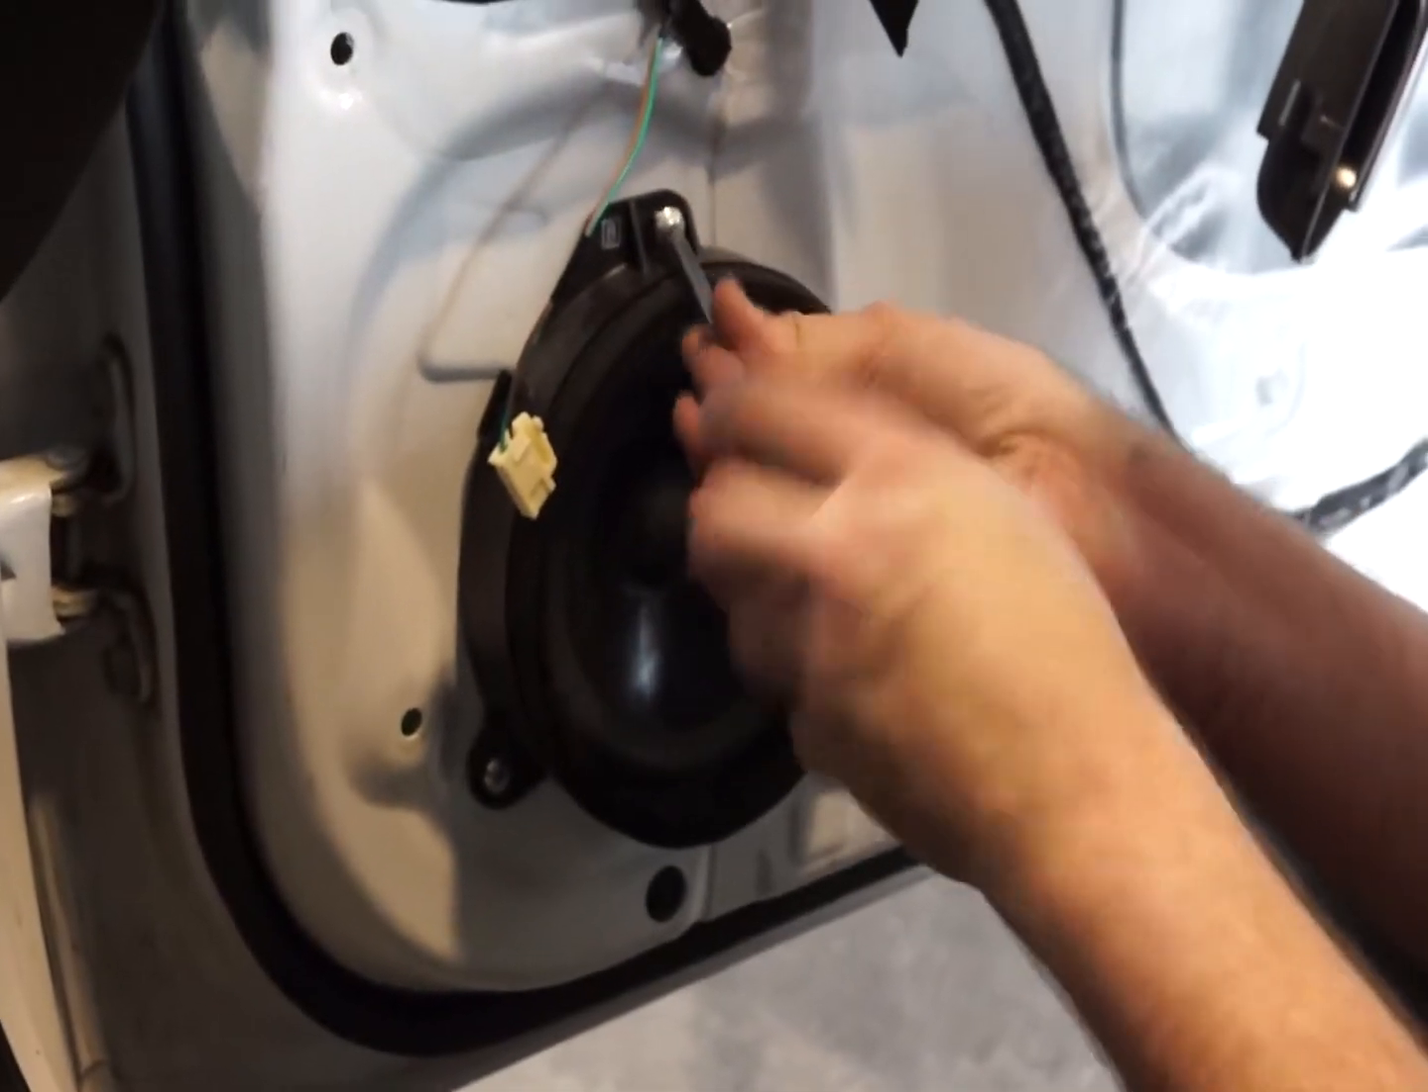Now that we've removed the door card we have easy access to the front speakers.